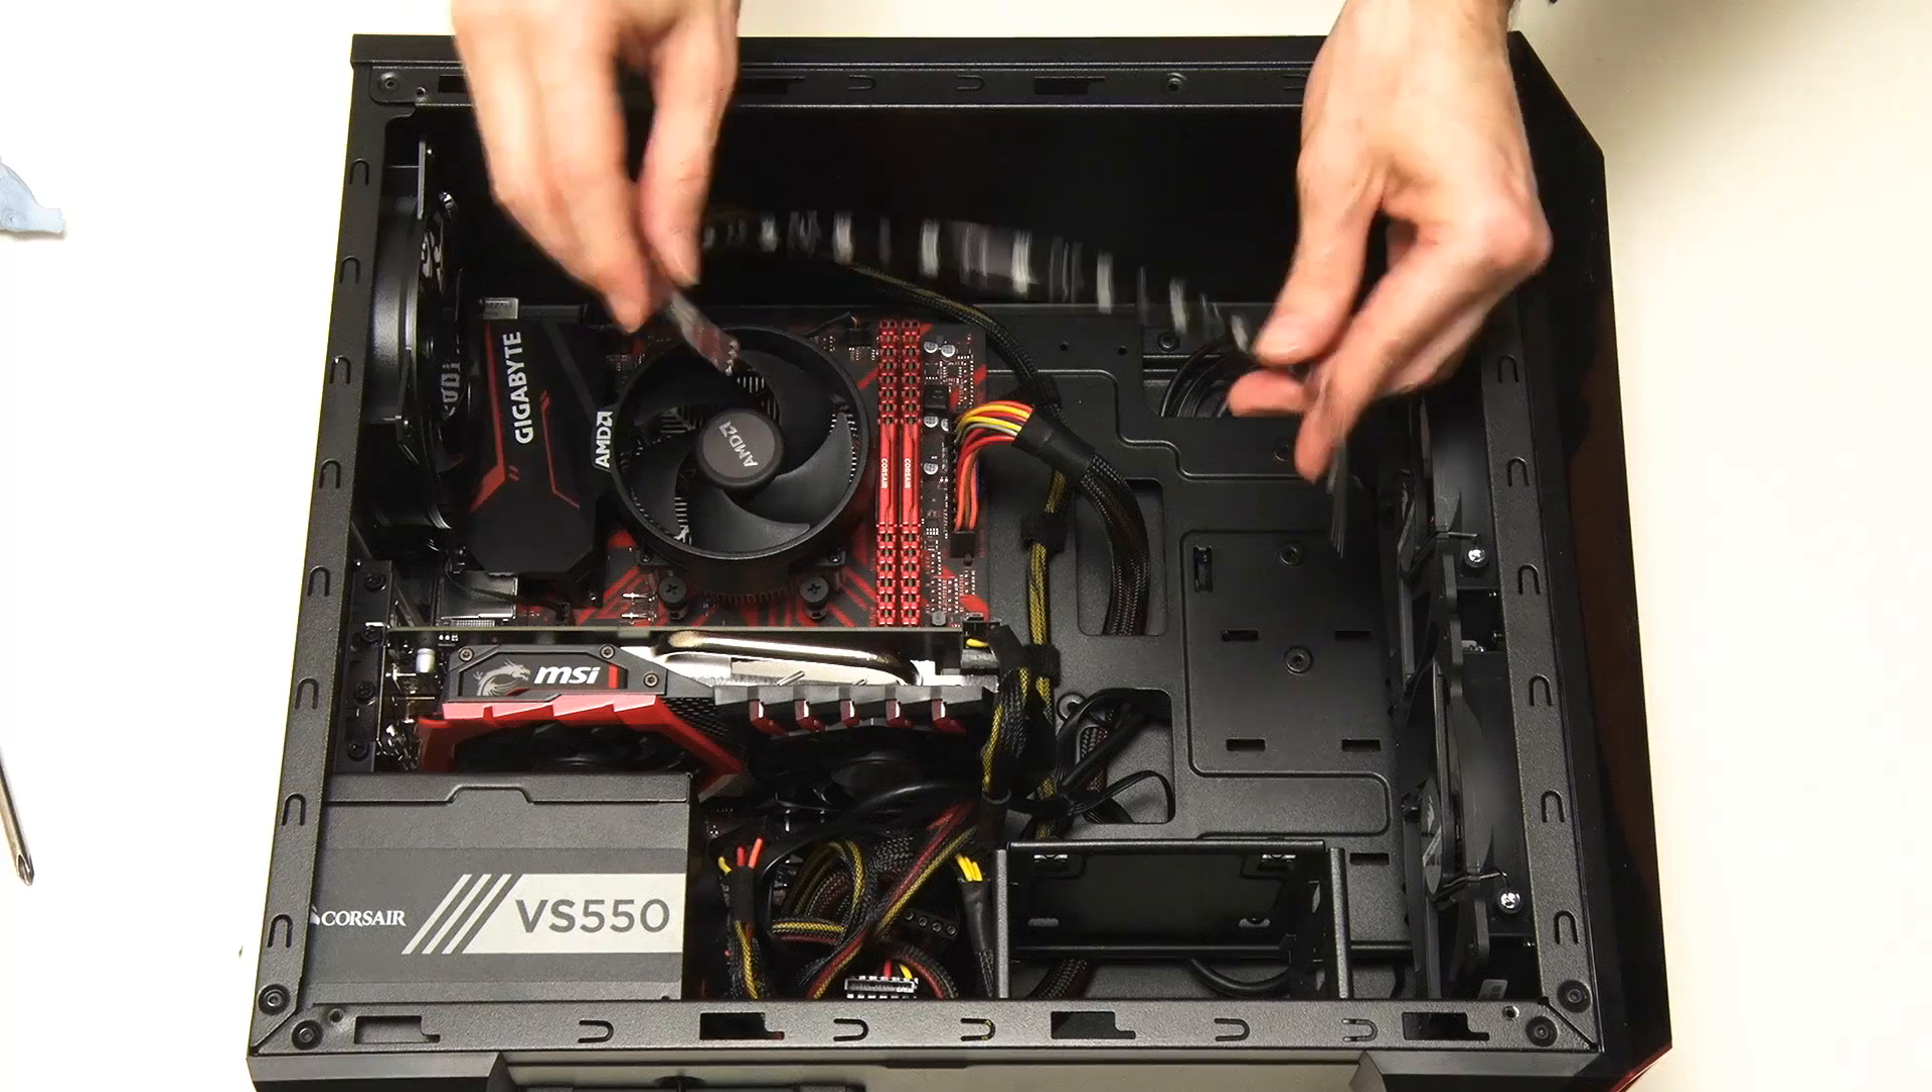And the final thing we need to do now in this build is to put in our LED lighting strip.